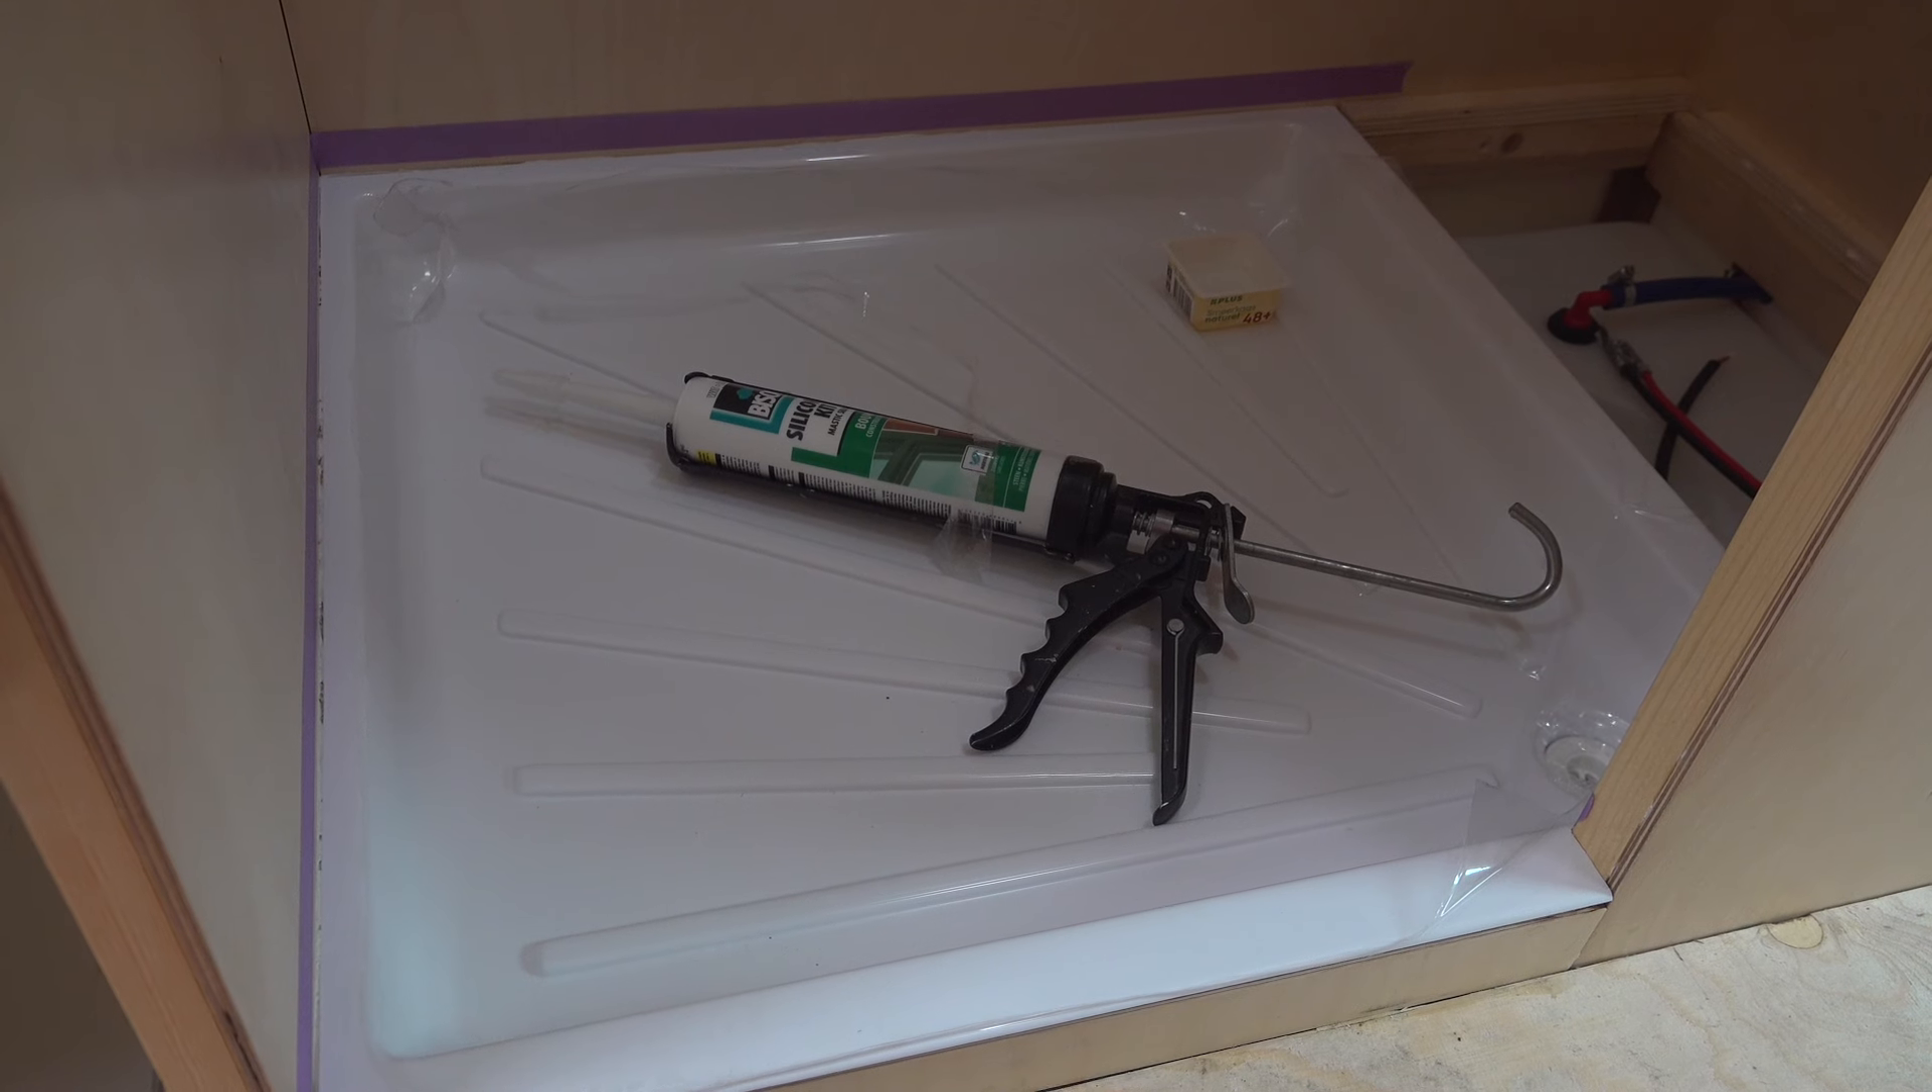Het vloertje ligt in de badkamer. Ik heb de douchebak erop geplaatst.